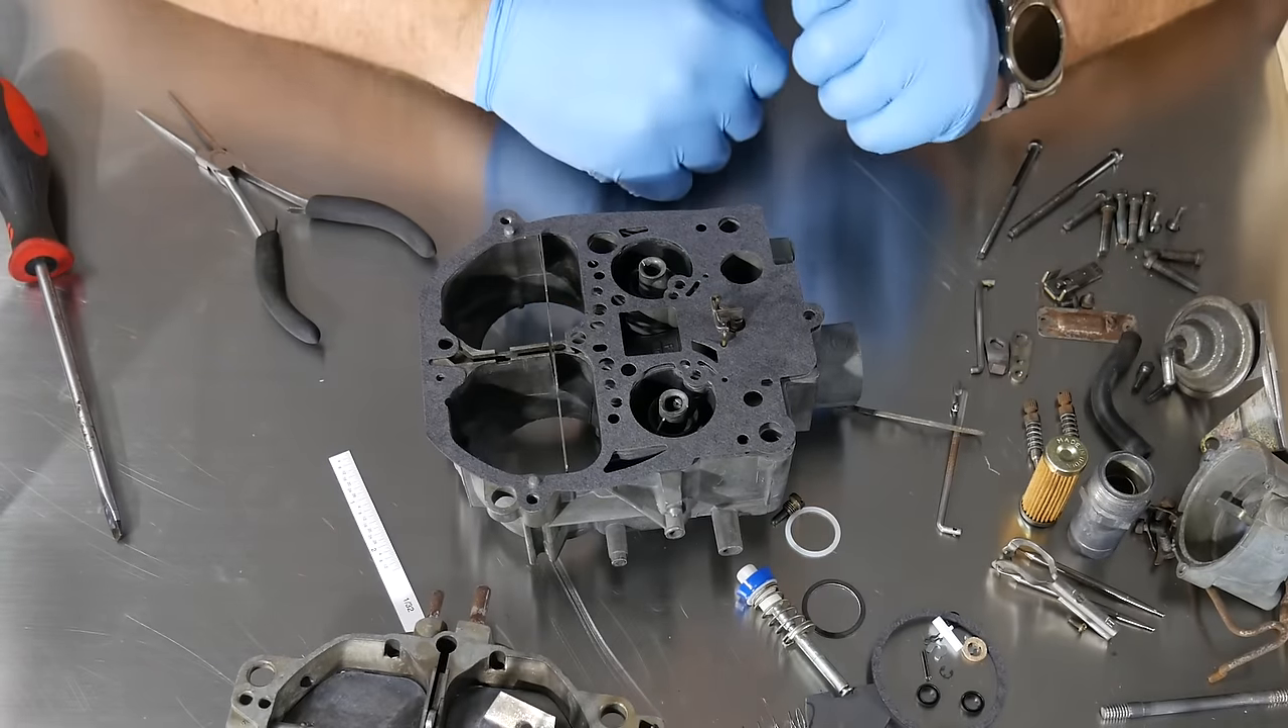So now we've got our gasket on there and we can move forward to actually installing the air horn.